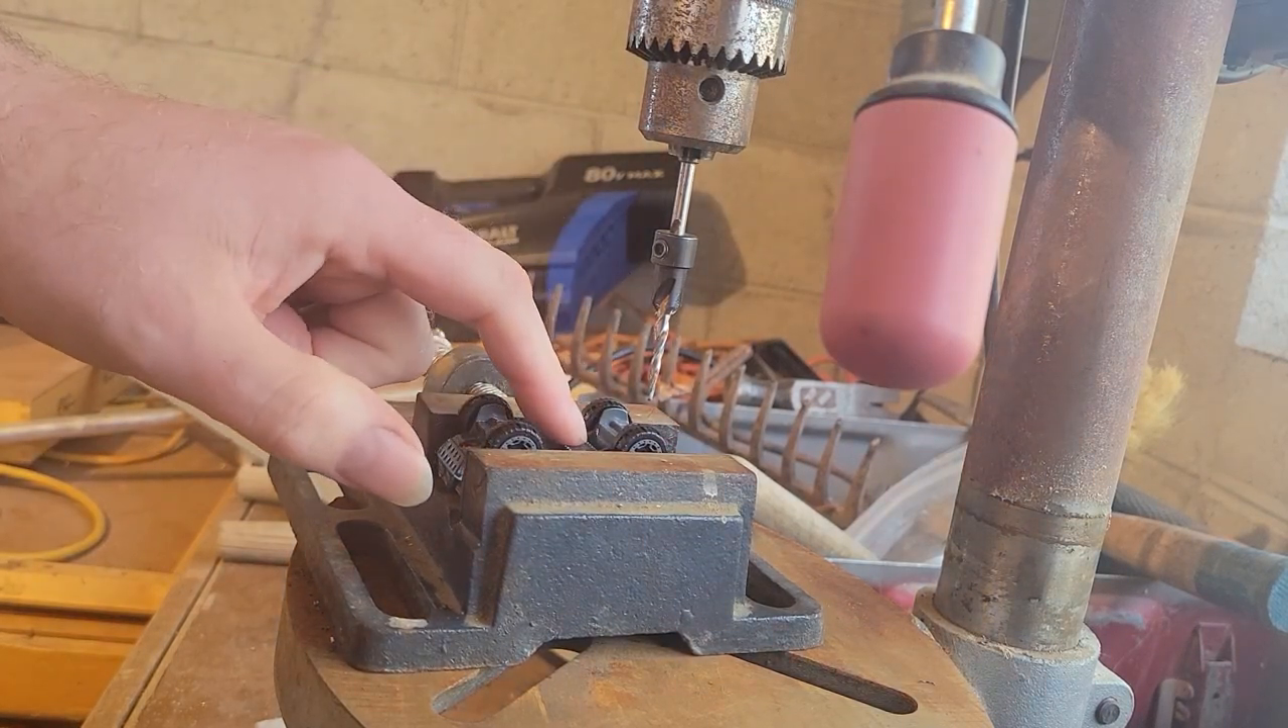All right, we've got the bit installed and we've got the little truck inside the vise.